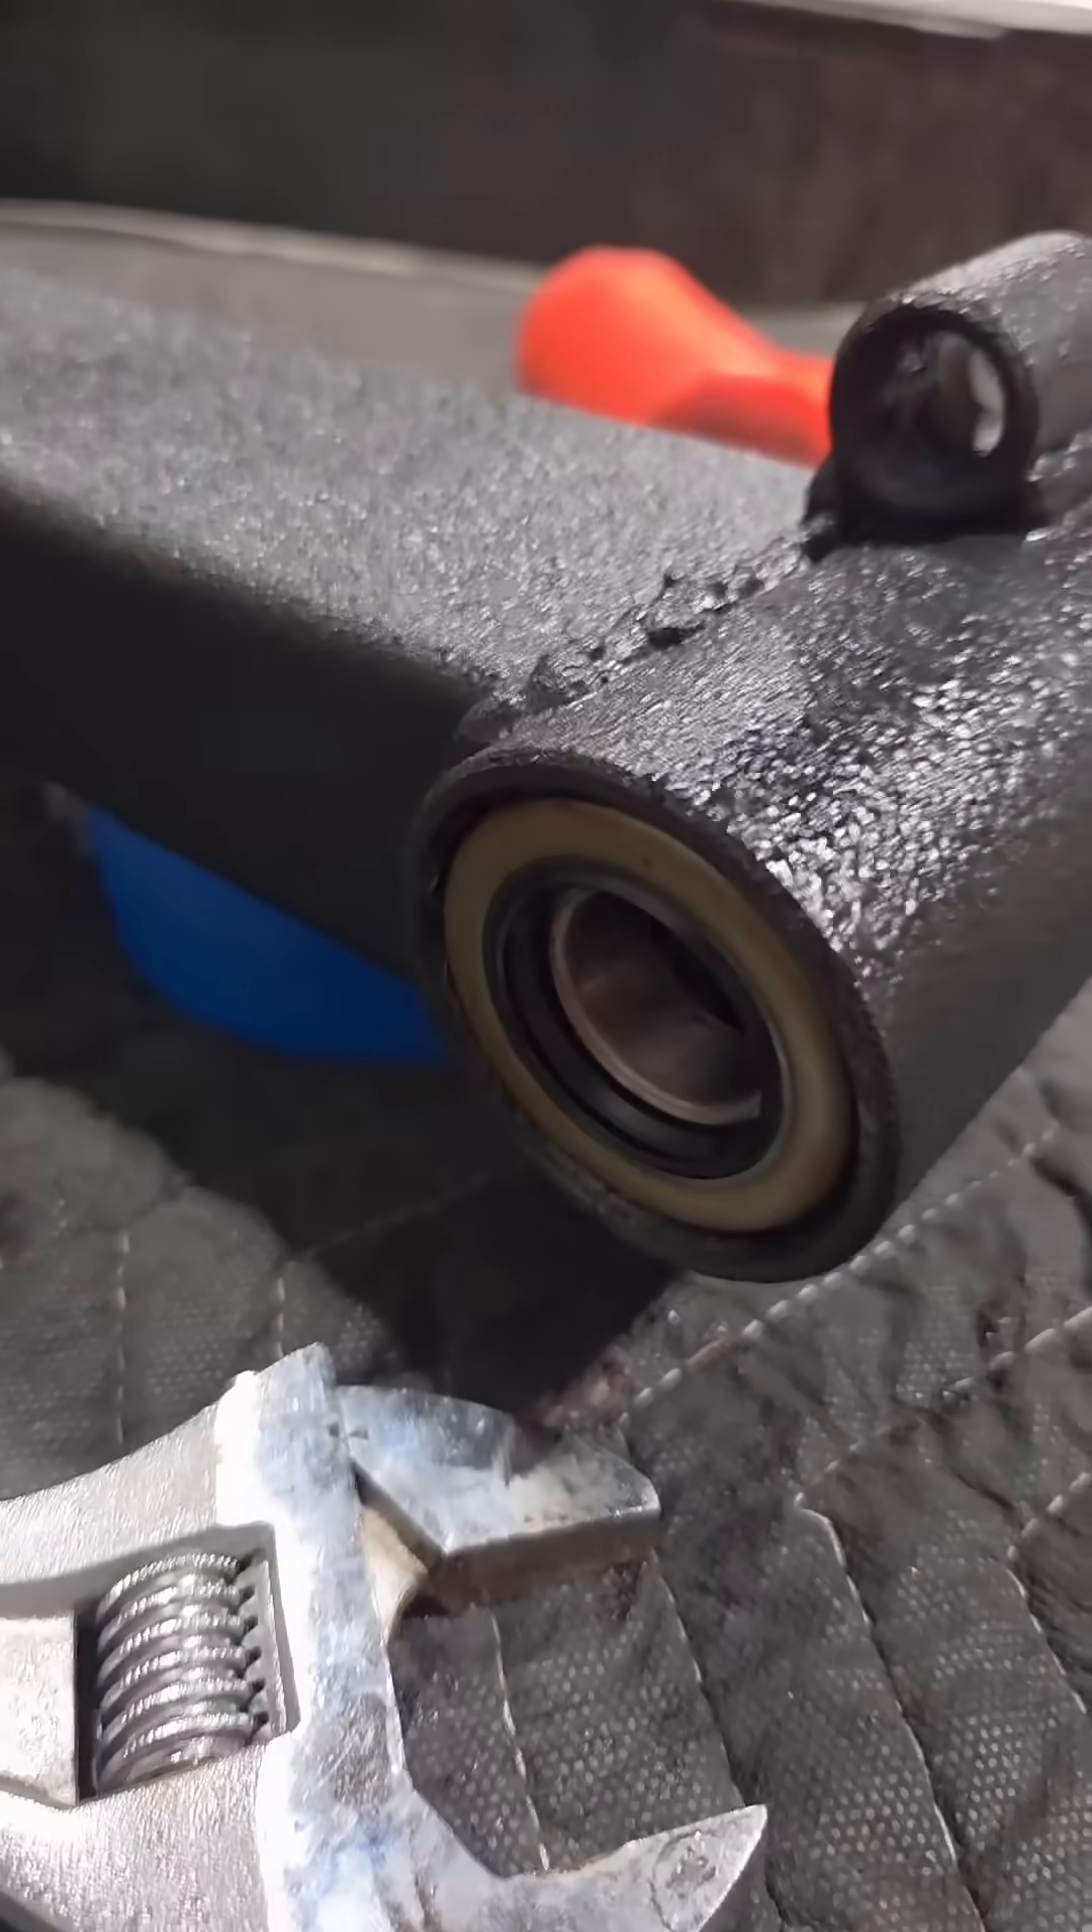So the seals are perfectly installed.